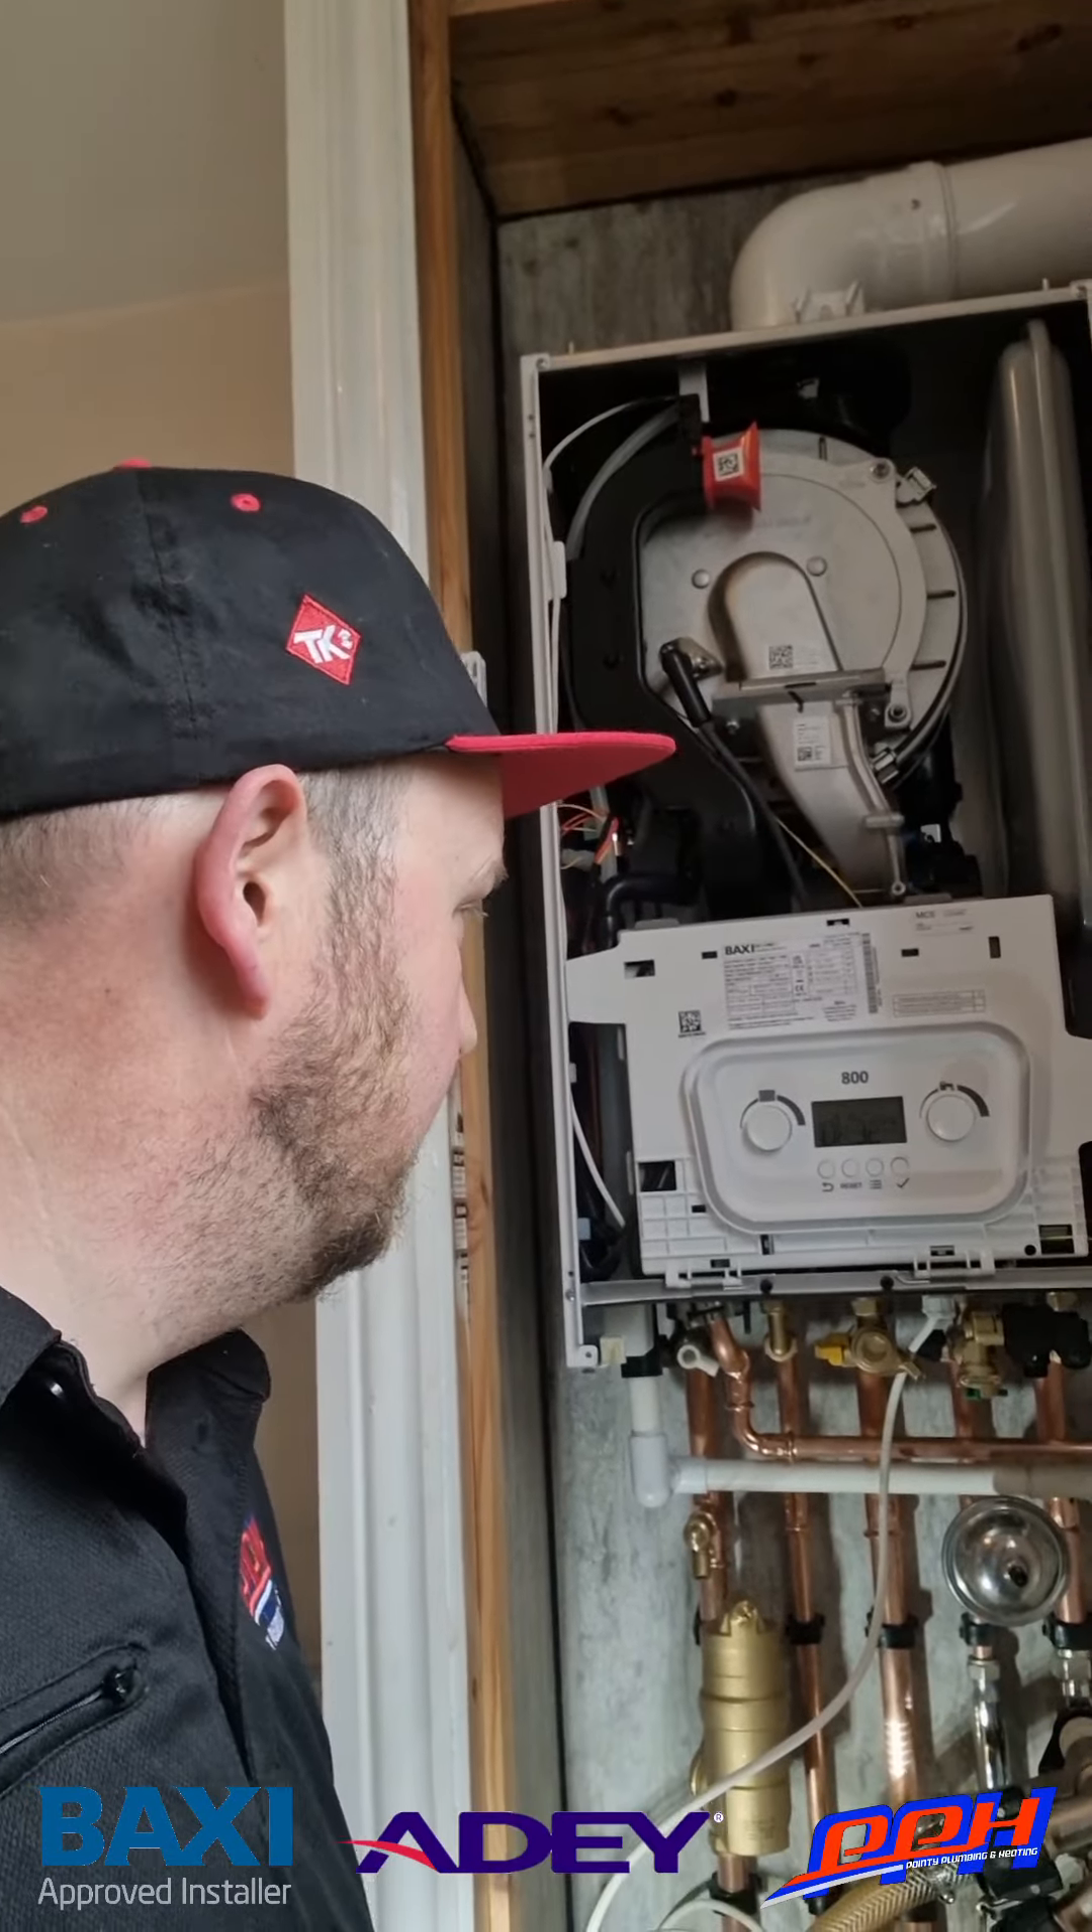We've not got the front on the boiler and yet that's obviously ramping up to maximum and it's very quiet.